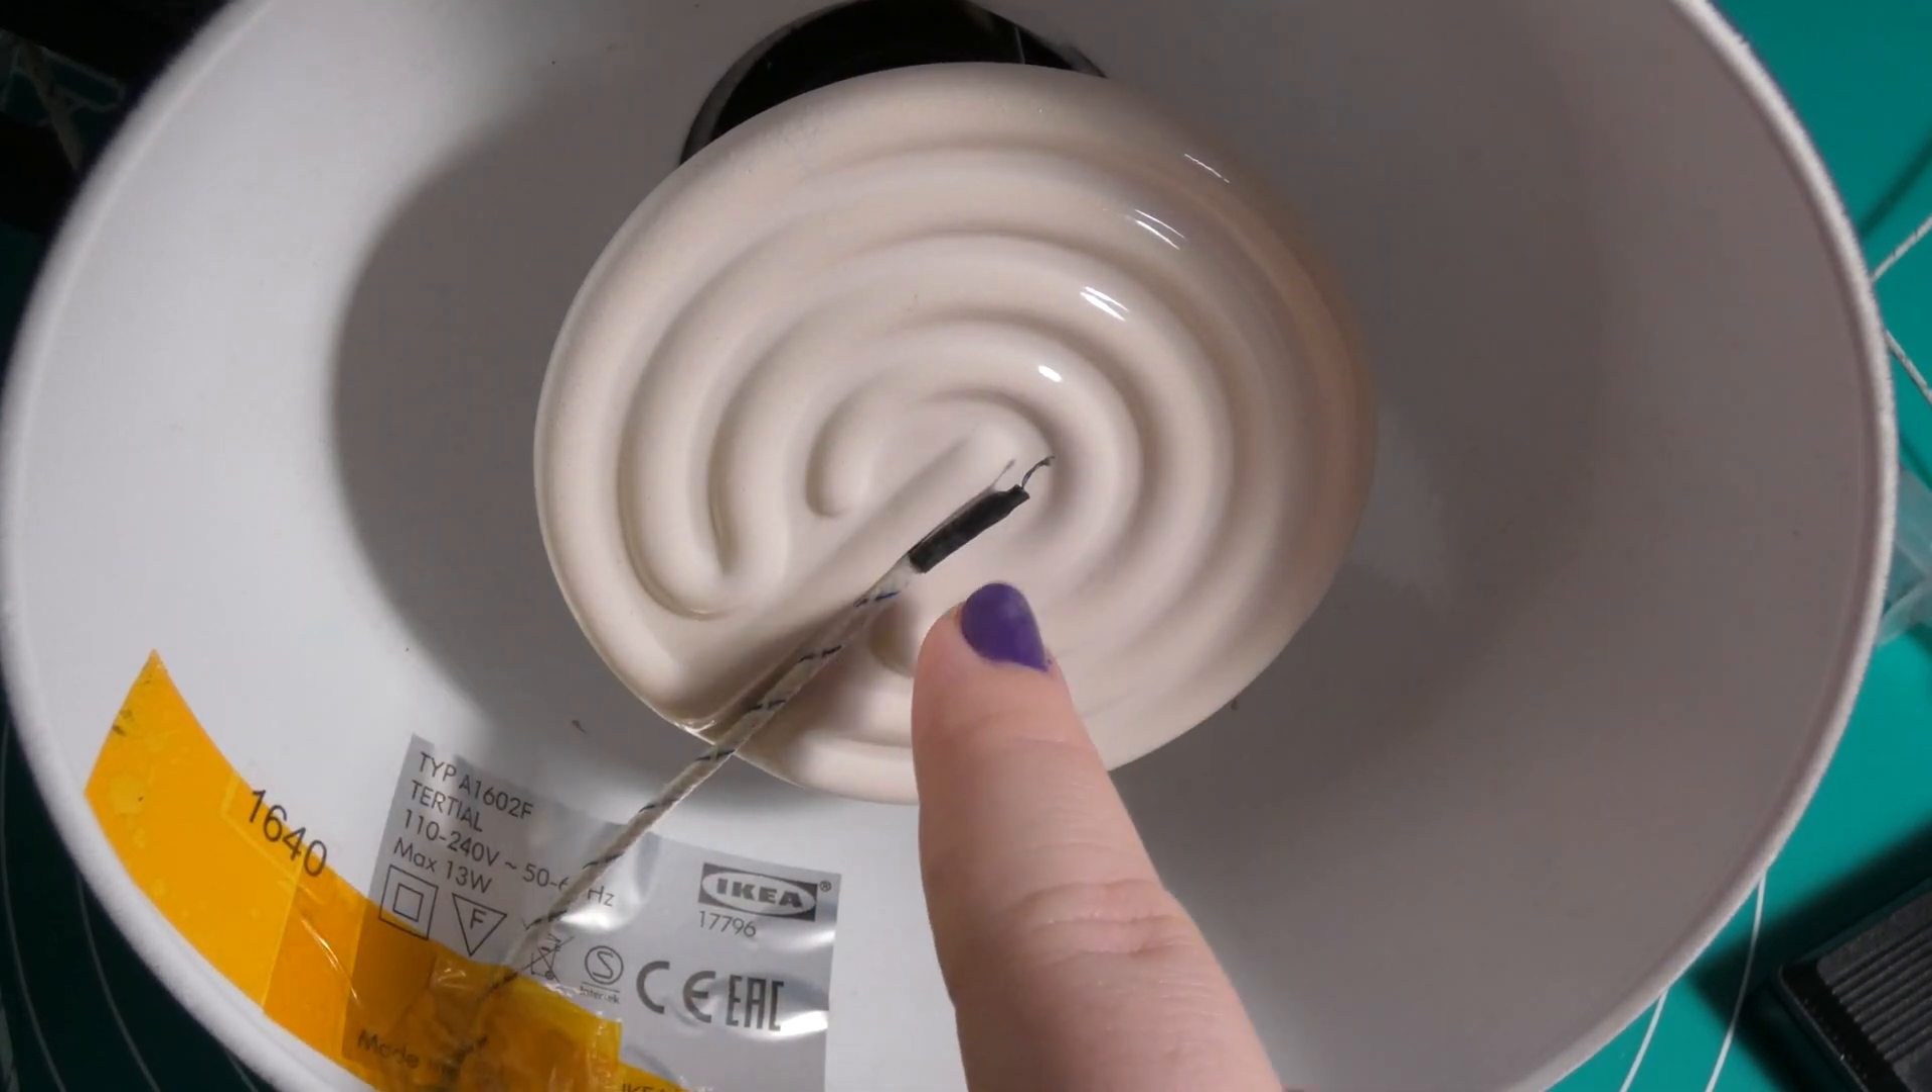Alright all the necessary preparations are done at least the ones that I'm going to do off camera I attached the thermocouple over here.